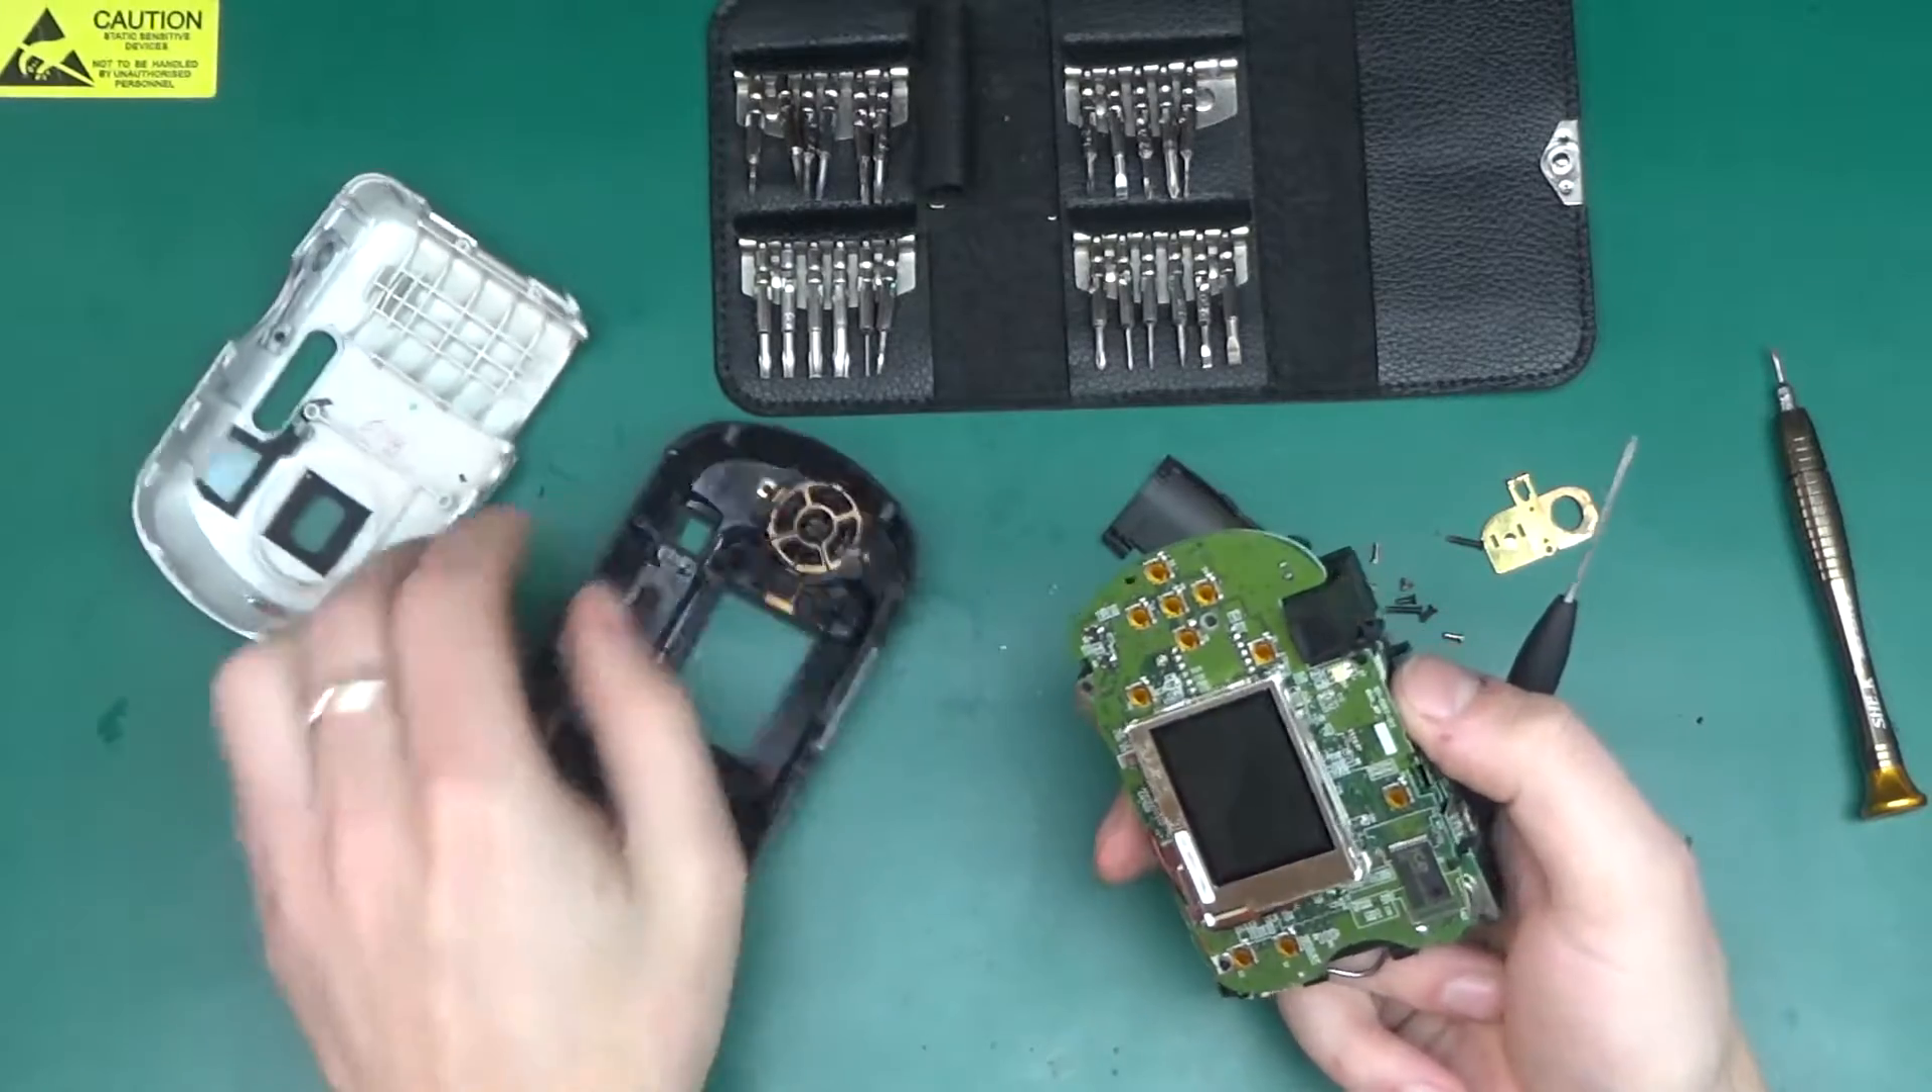And now, ta-da! We are free of the case.